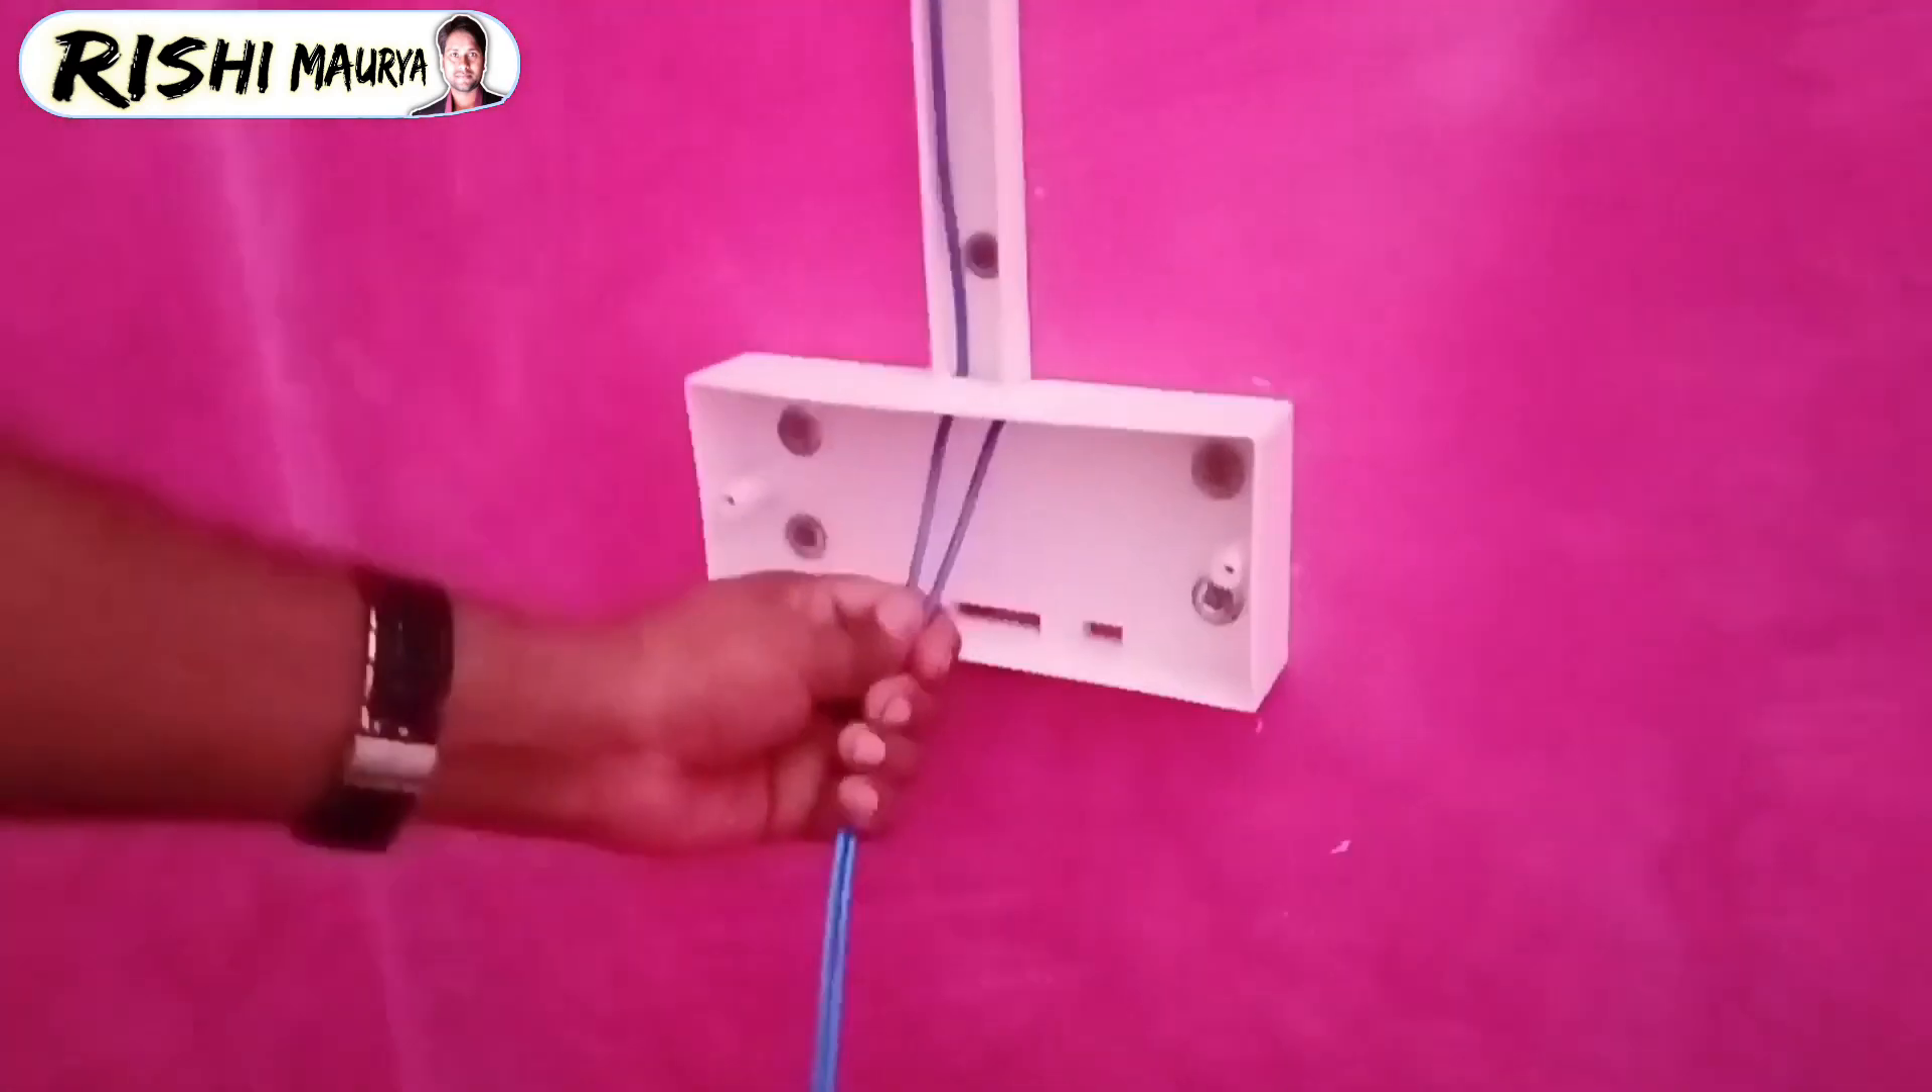यह बोर्ड हमने यहां पर लगा करके complete कर लिया, यहां पर दो तार आ गया।